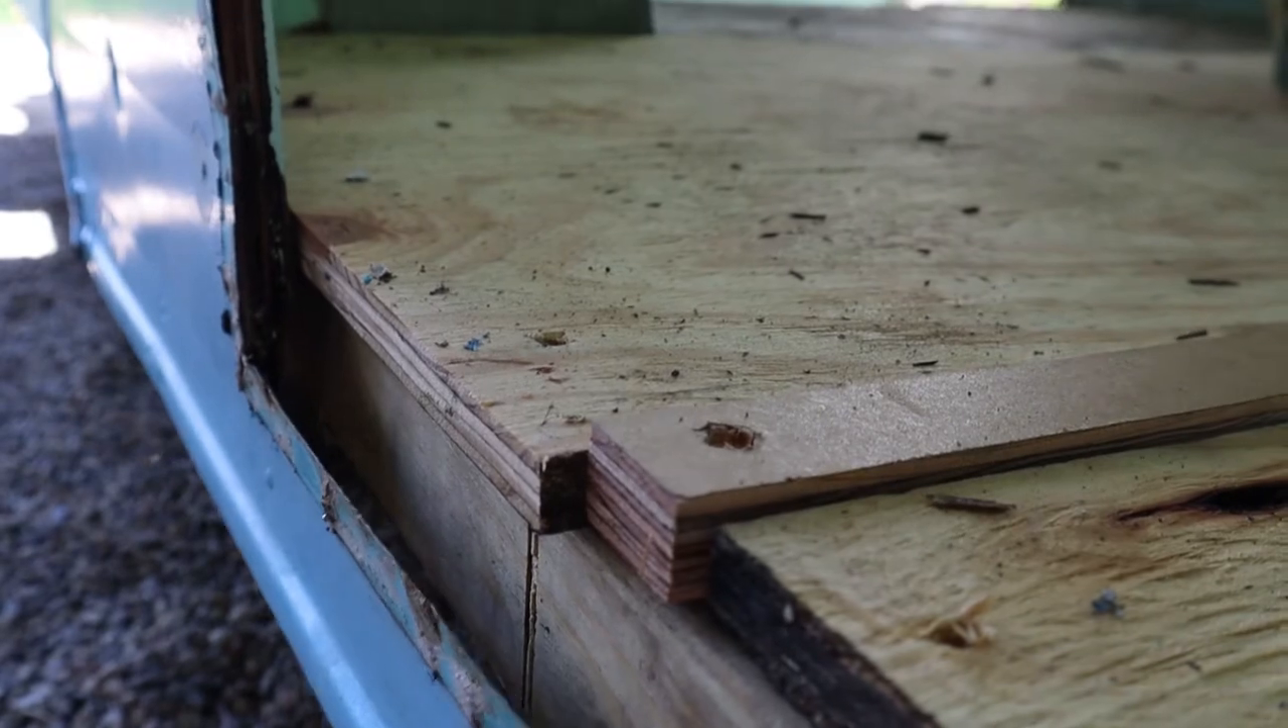We previously put in this flooring and it's not great. And so, uh, this part is sticking out a little too far.